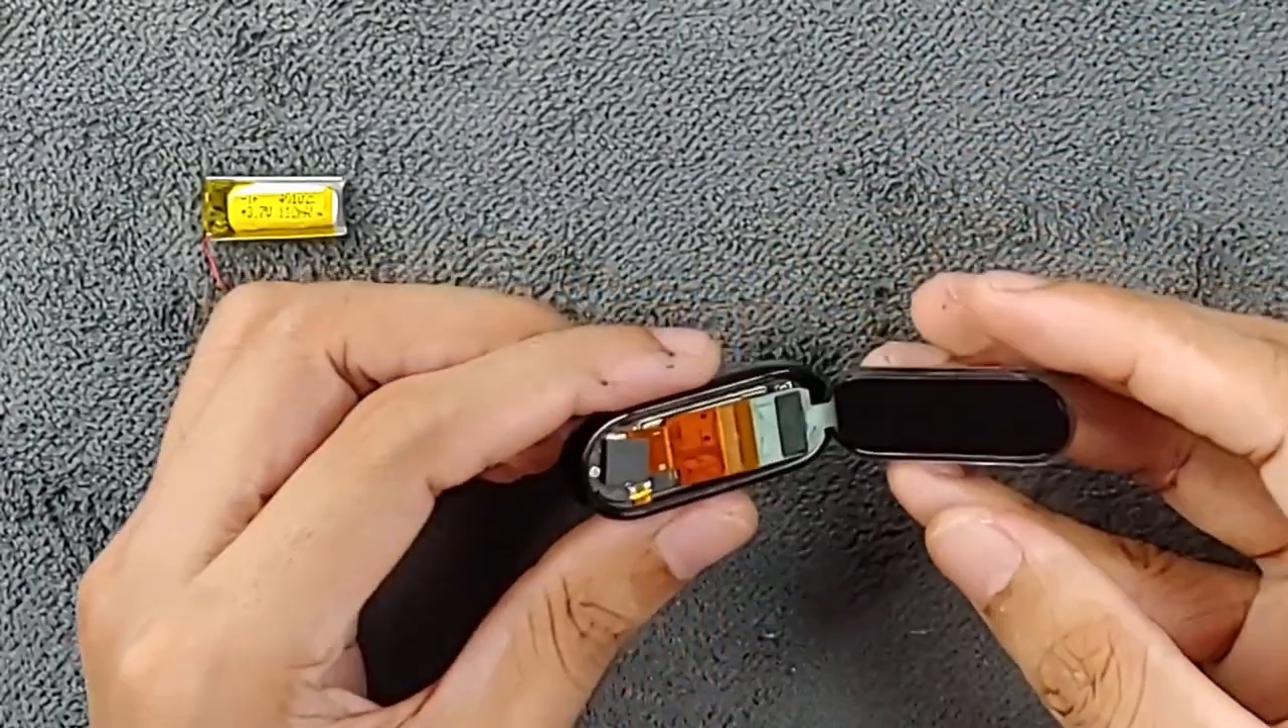As you can see here the display is open already.